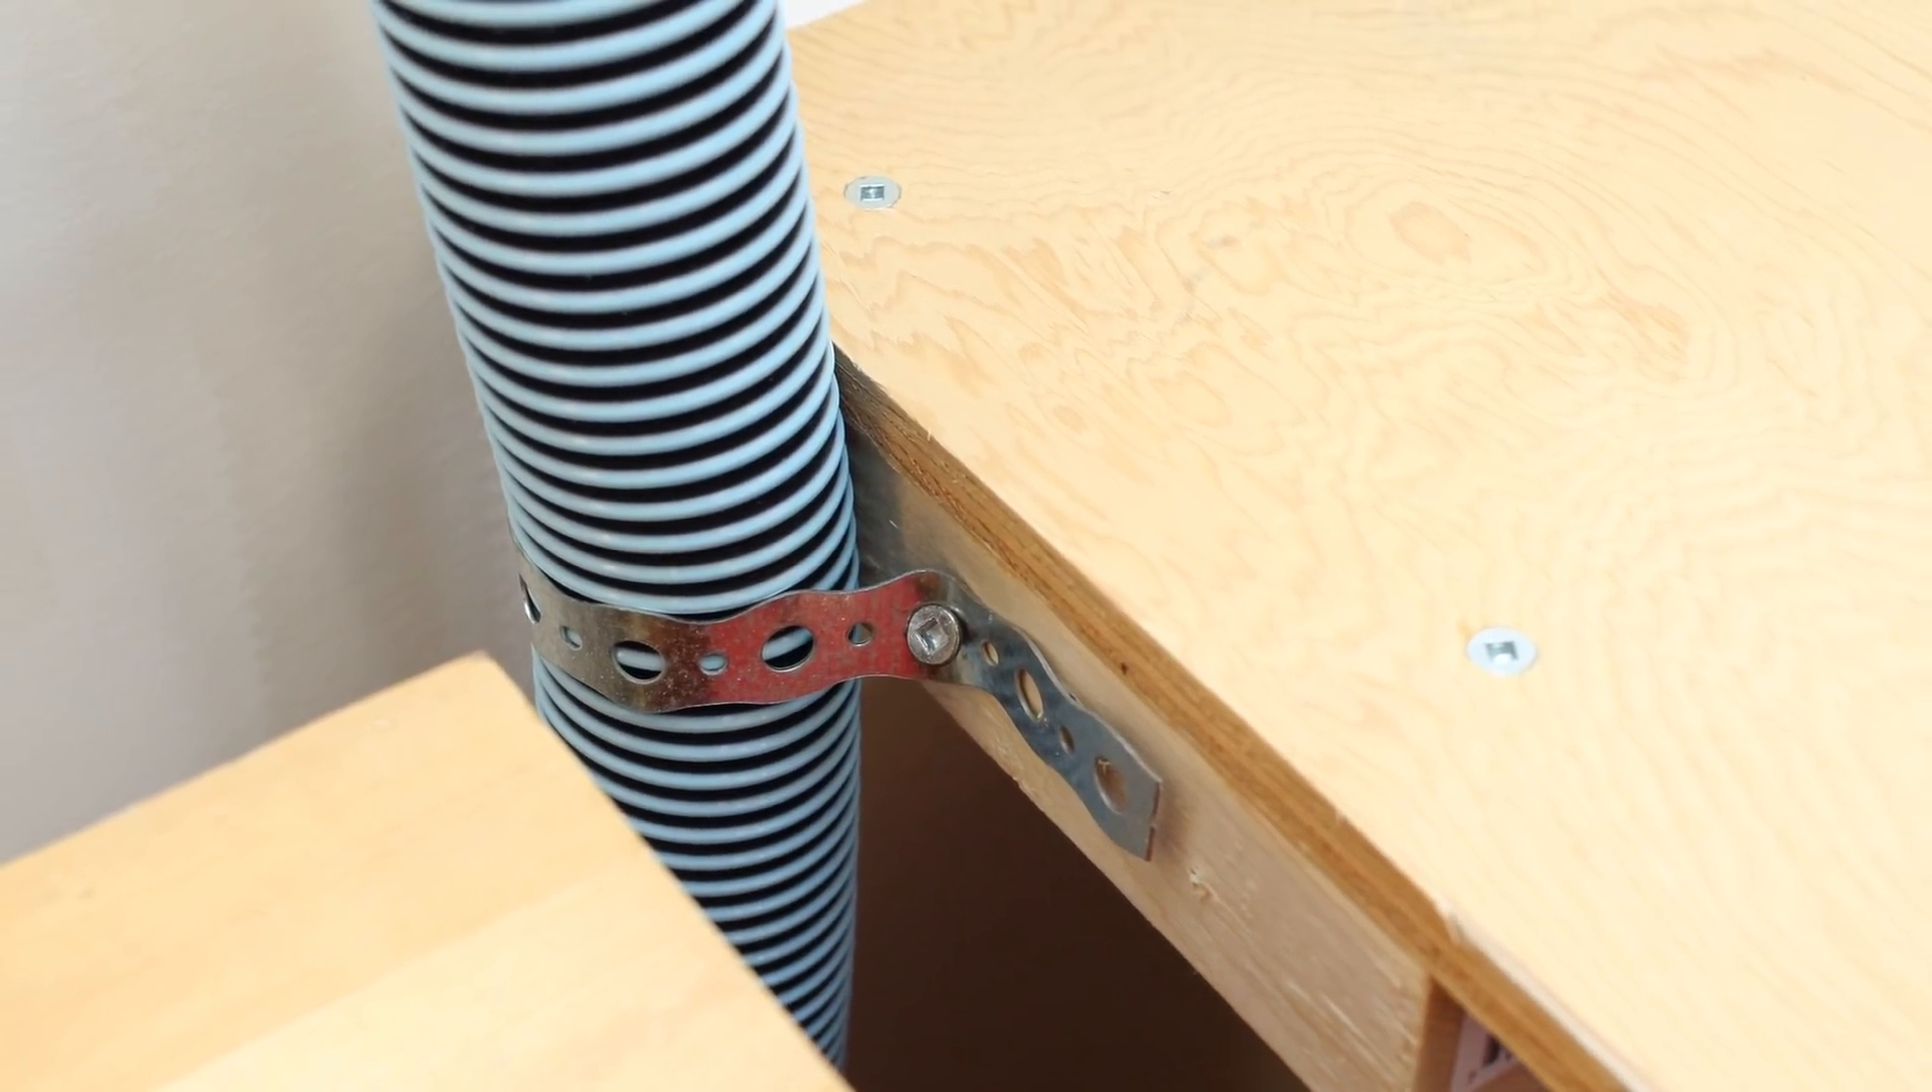Where the hose goes over the edge of my plywood countertop, I installed just a piece of metal plumbing strapping to hold the hose on.